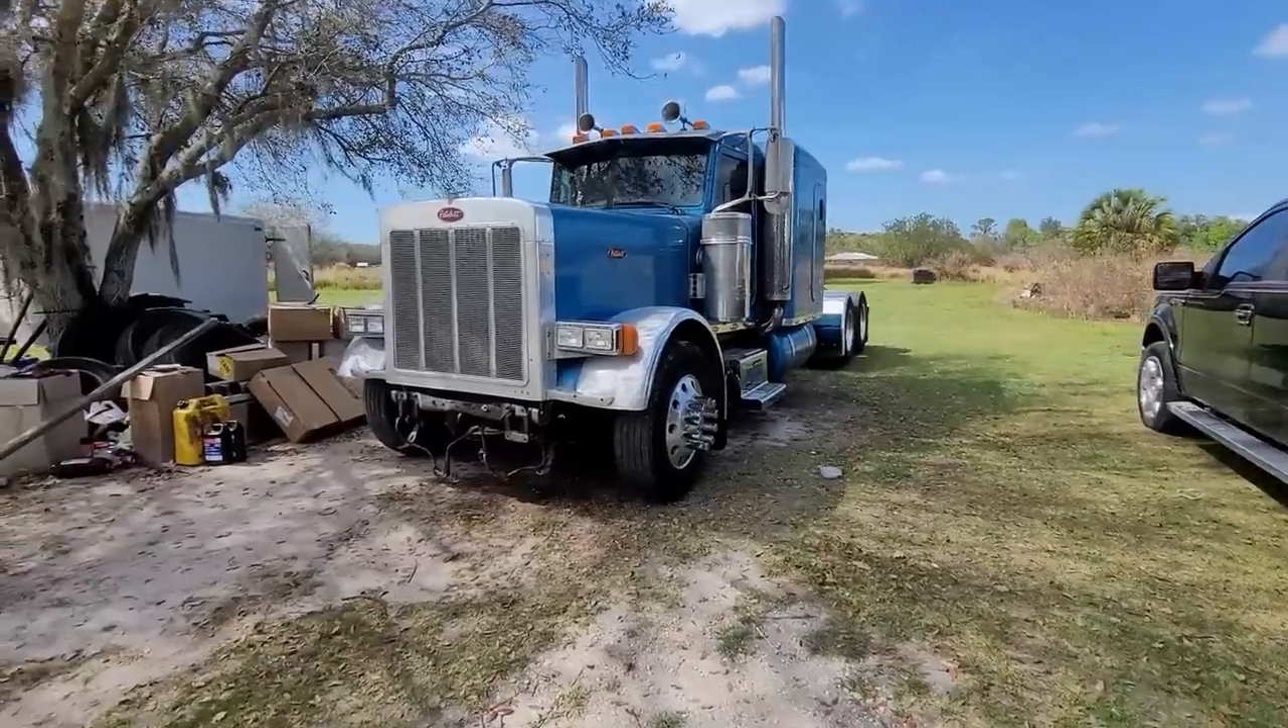We finished everything last night except we didn't throw the bumper on.